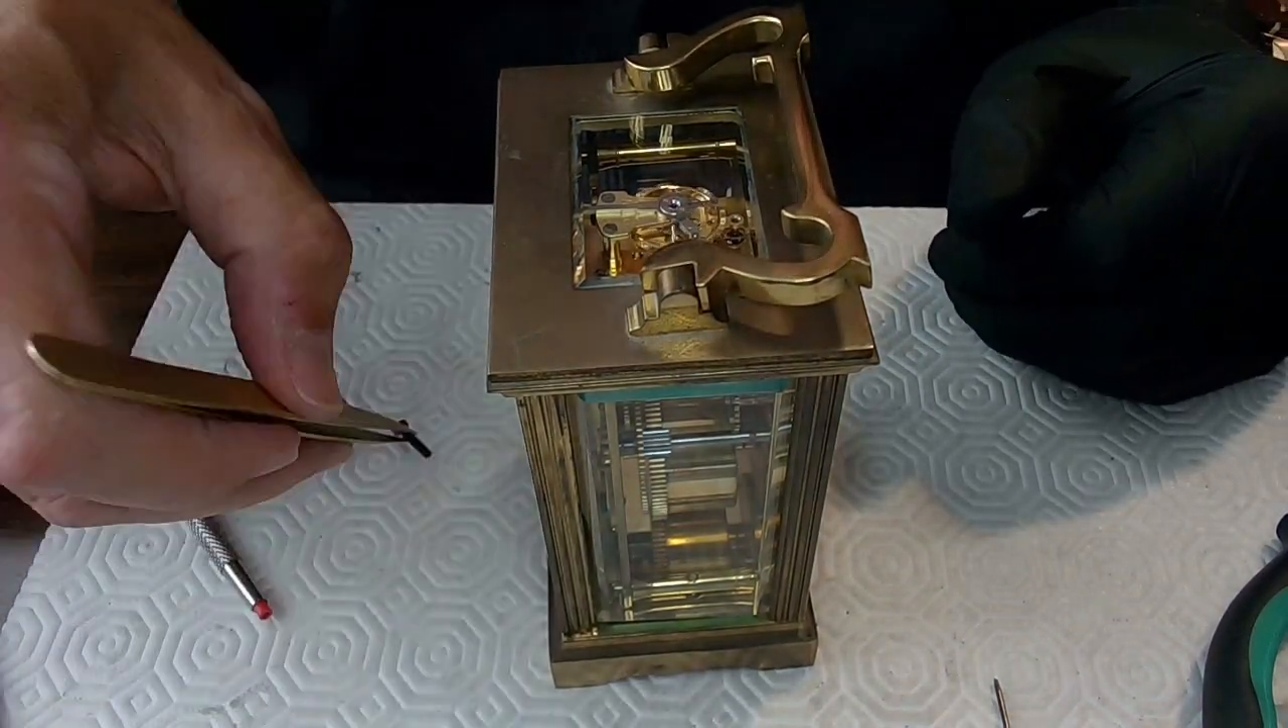All right so I've got the top on now I got to put these screws back which could be tricky here.